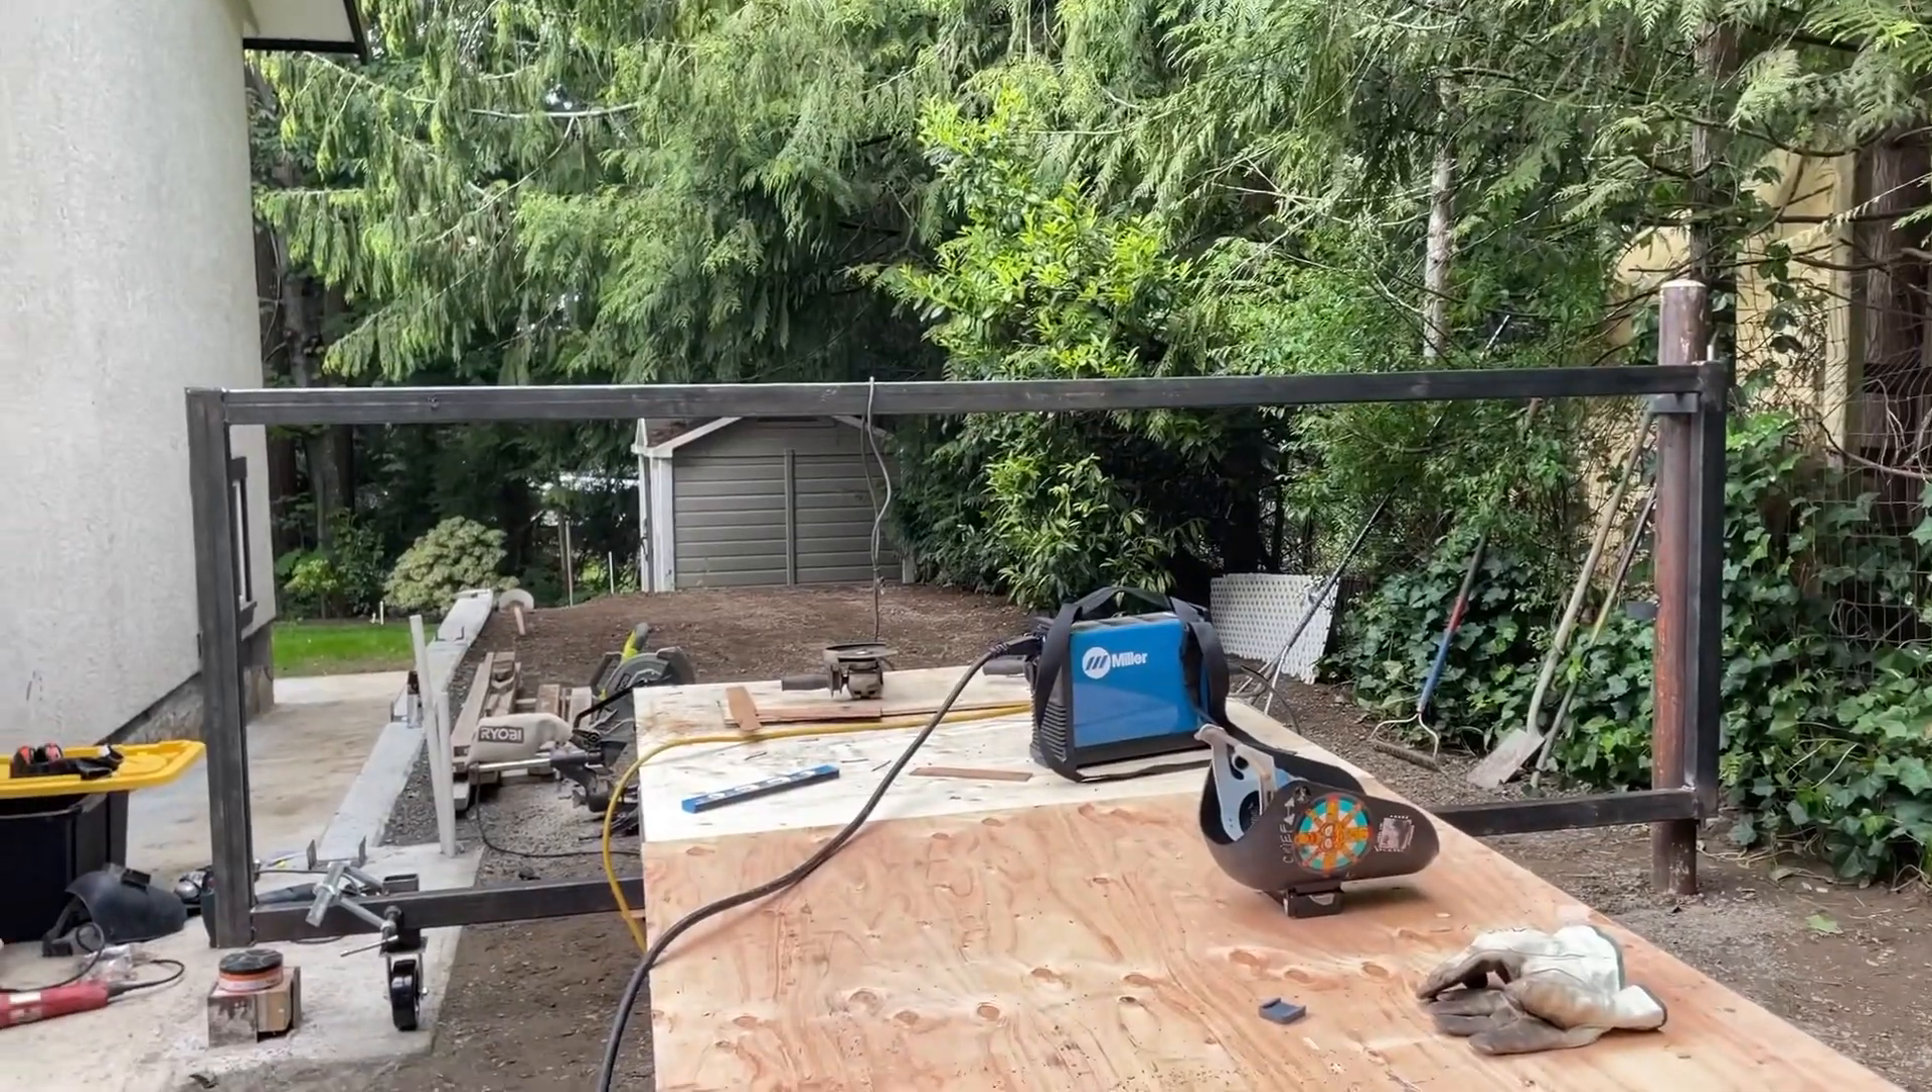Hey guys, so we got the frame built for my buddy's gate here.